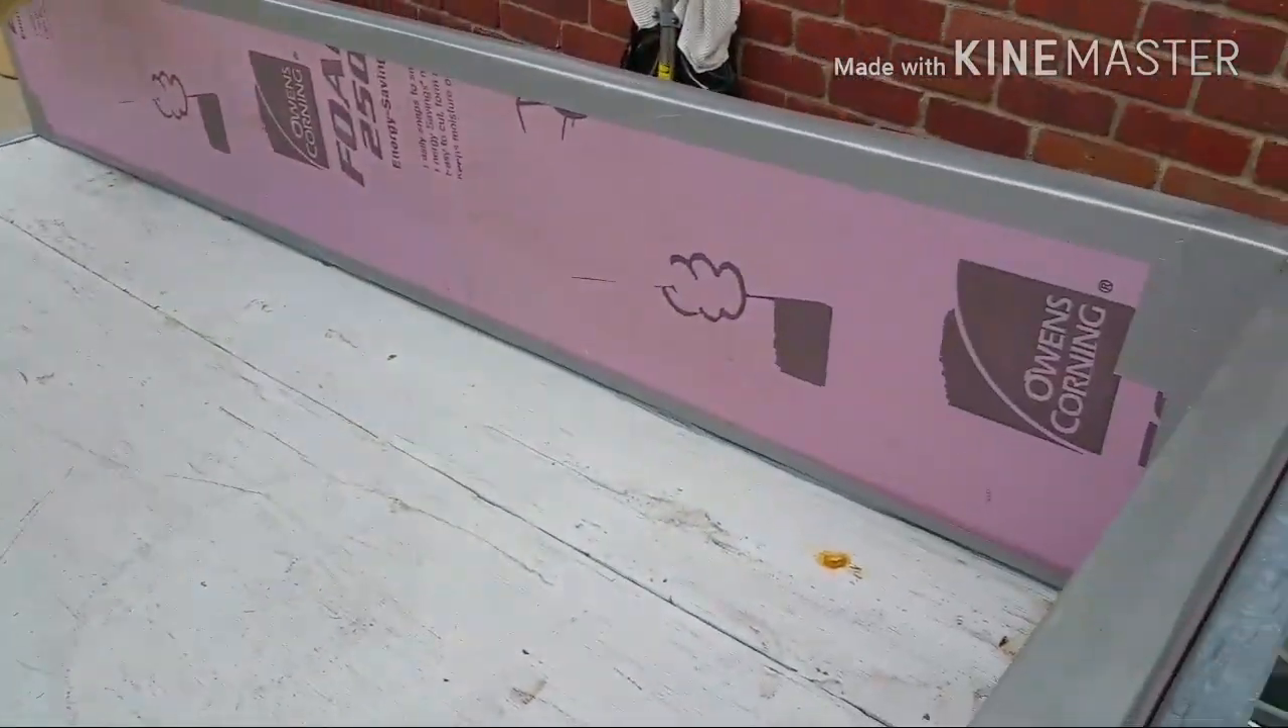But, I have now this styrofoam board in here. Which, when it's installed like this, gives me the ability to have solid walls.